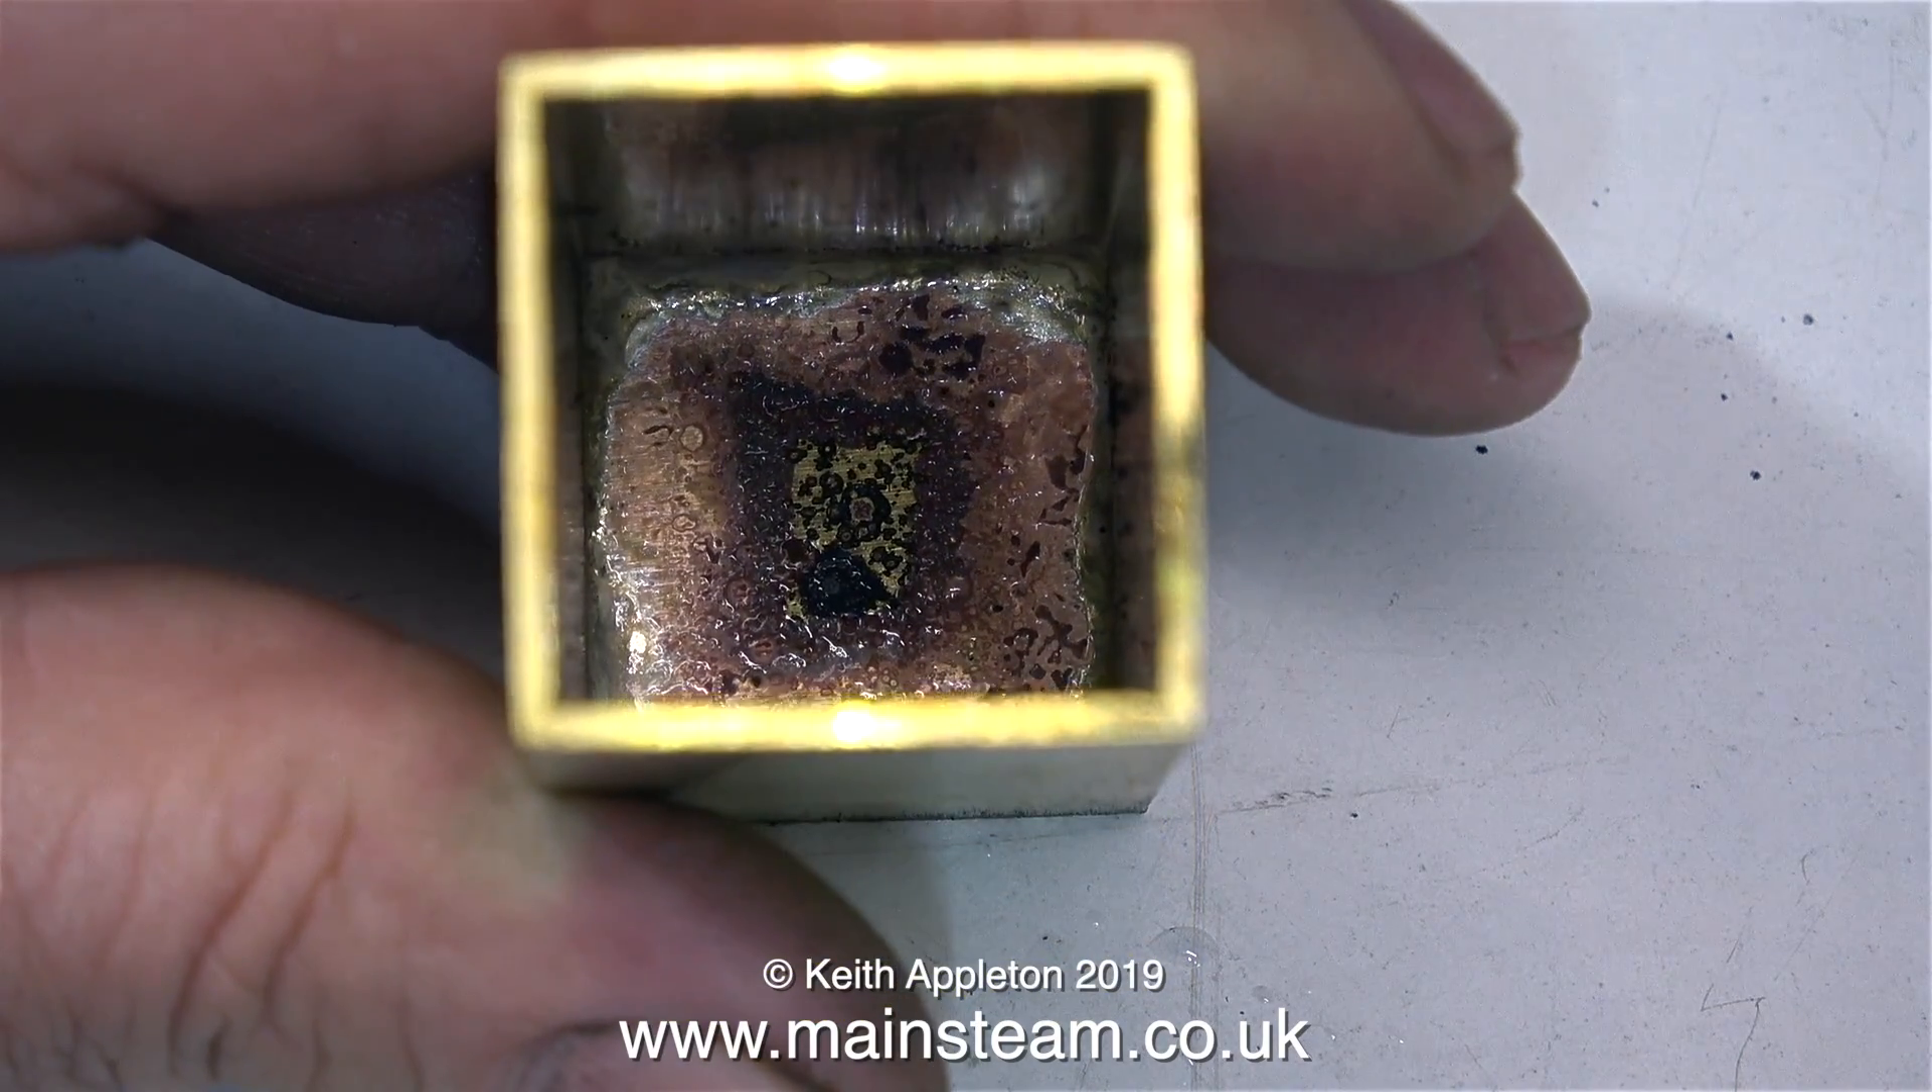When i look down the end of the box section you can see how much silver solder has flowed into a fillet around the joint.